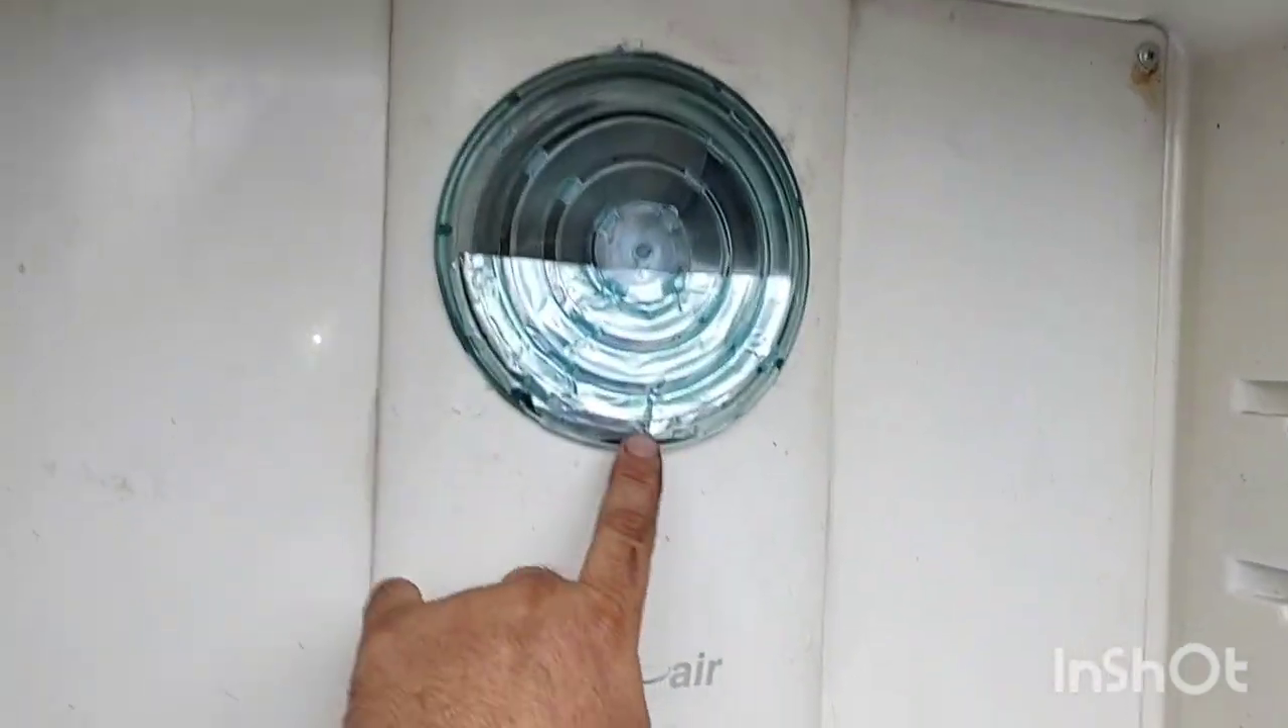Como ven Puesta la rejilla Quedó perfectamente Bien.